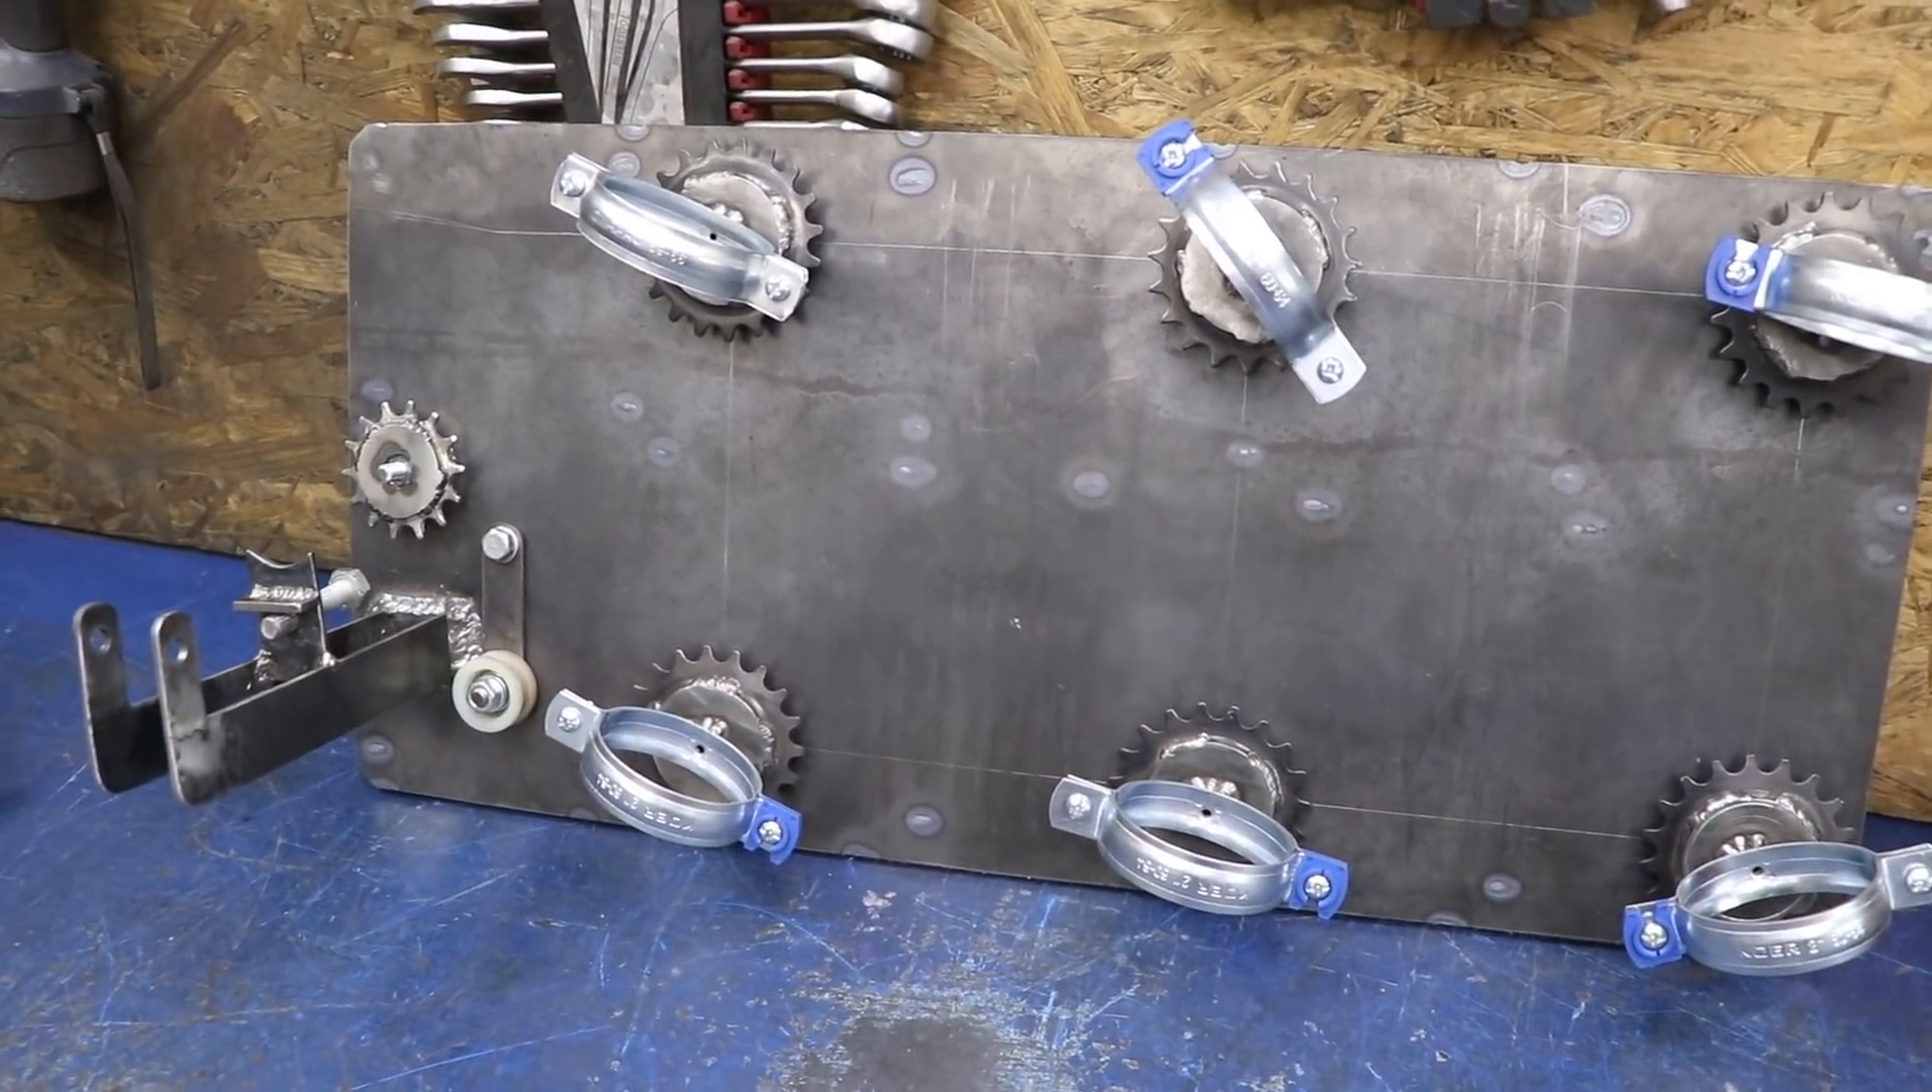Вроде все готово, за исключением того, что пока еще отсутствует цепь.